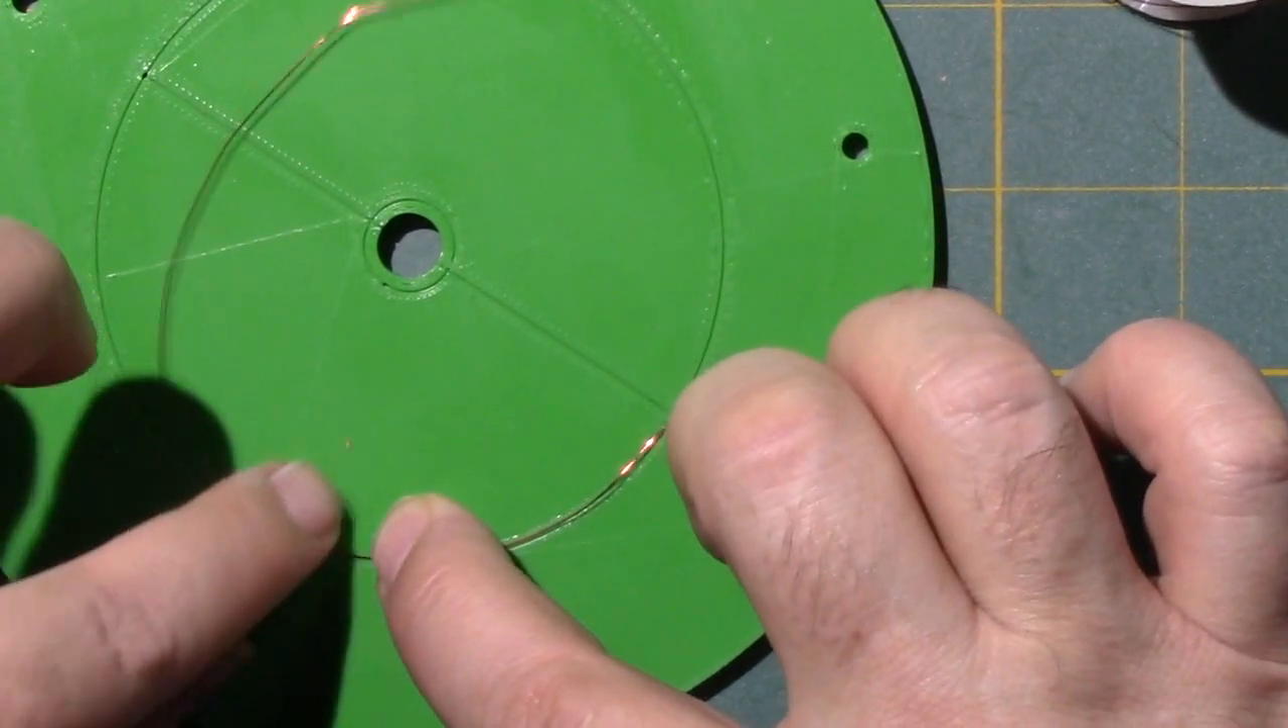I thought I had the right dimensions, but you can see the wire pops back out.